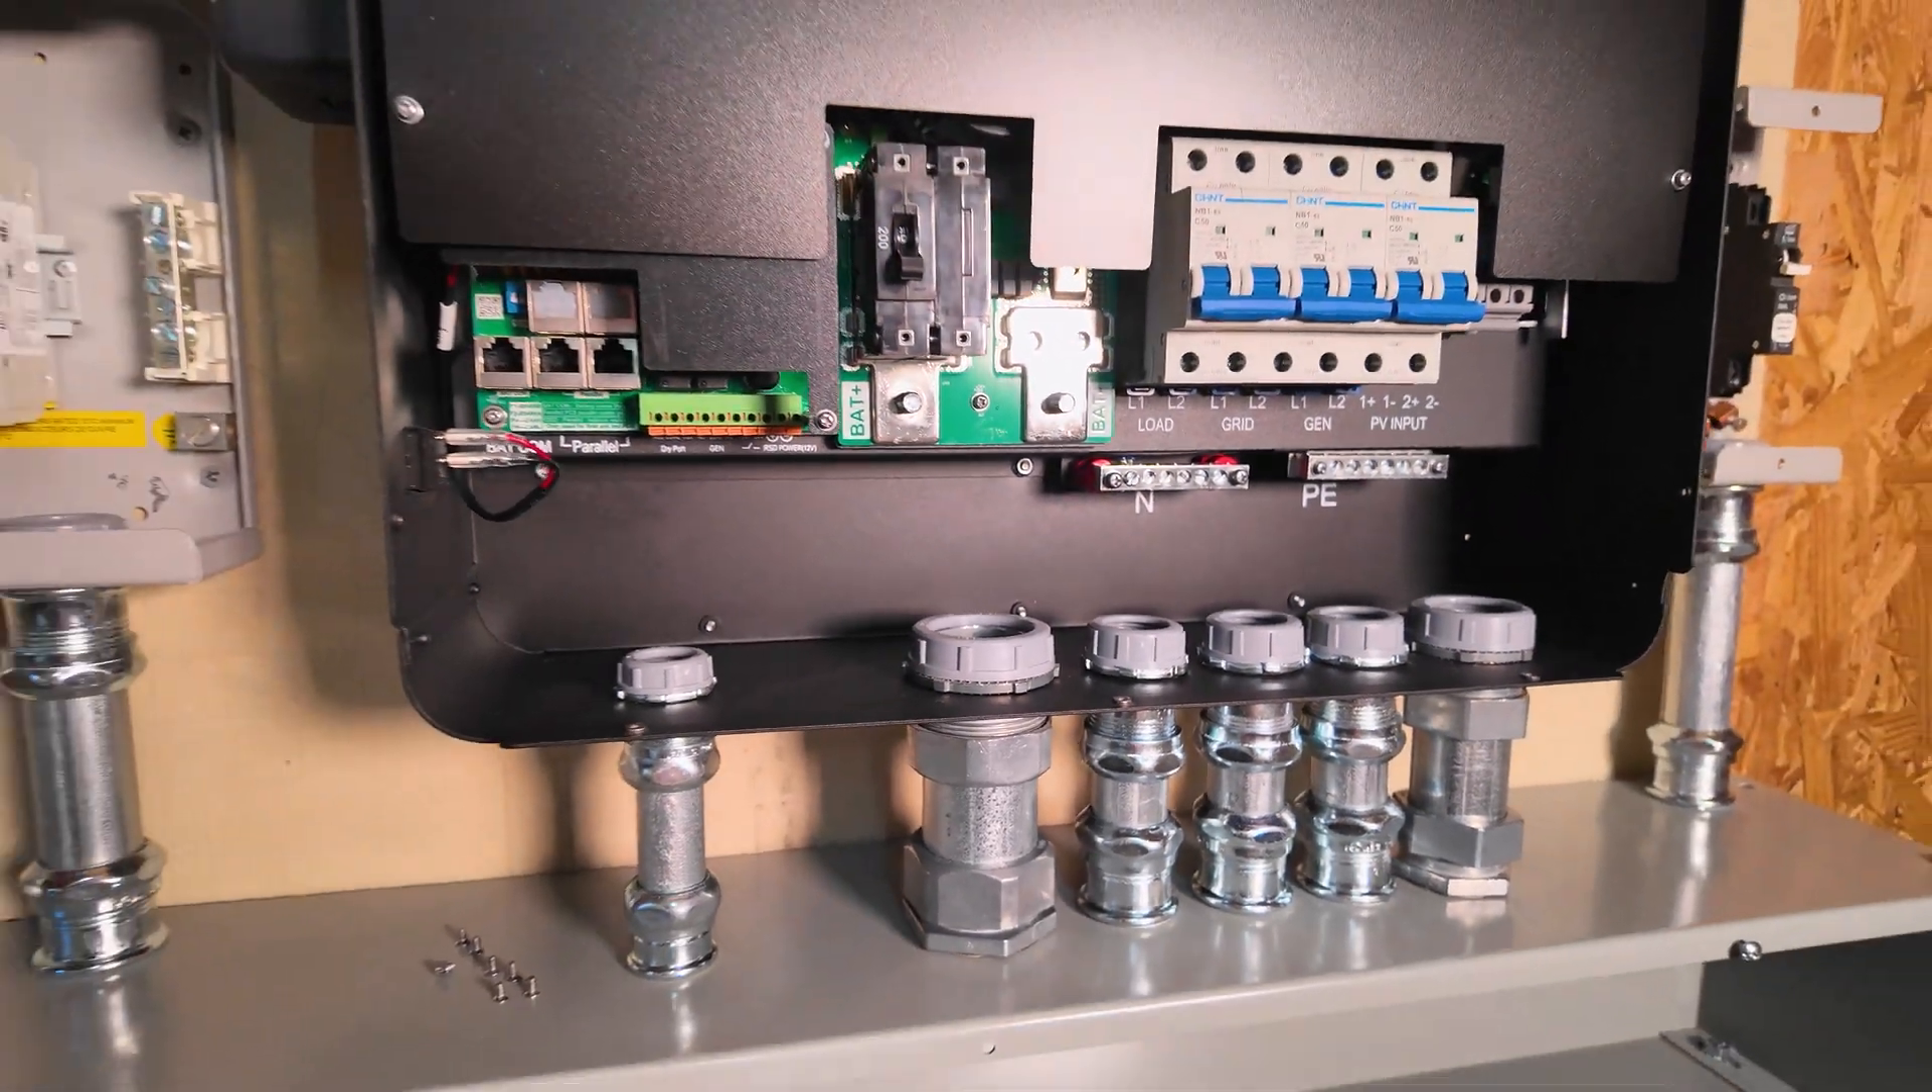You know, my pipes are straight, all the holes worked, the pipes, the fittings, they all lined up with each other and there were really no issues.